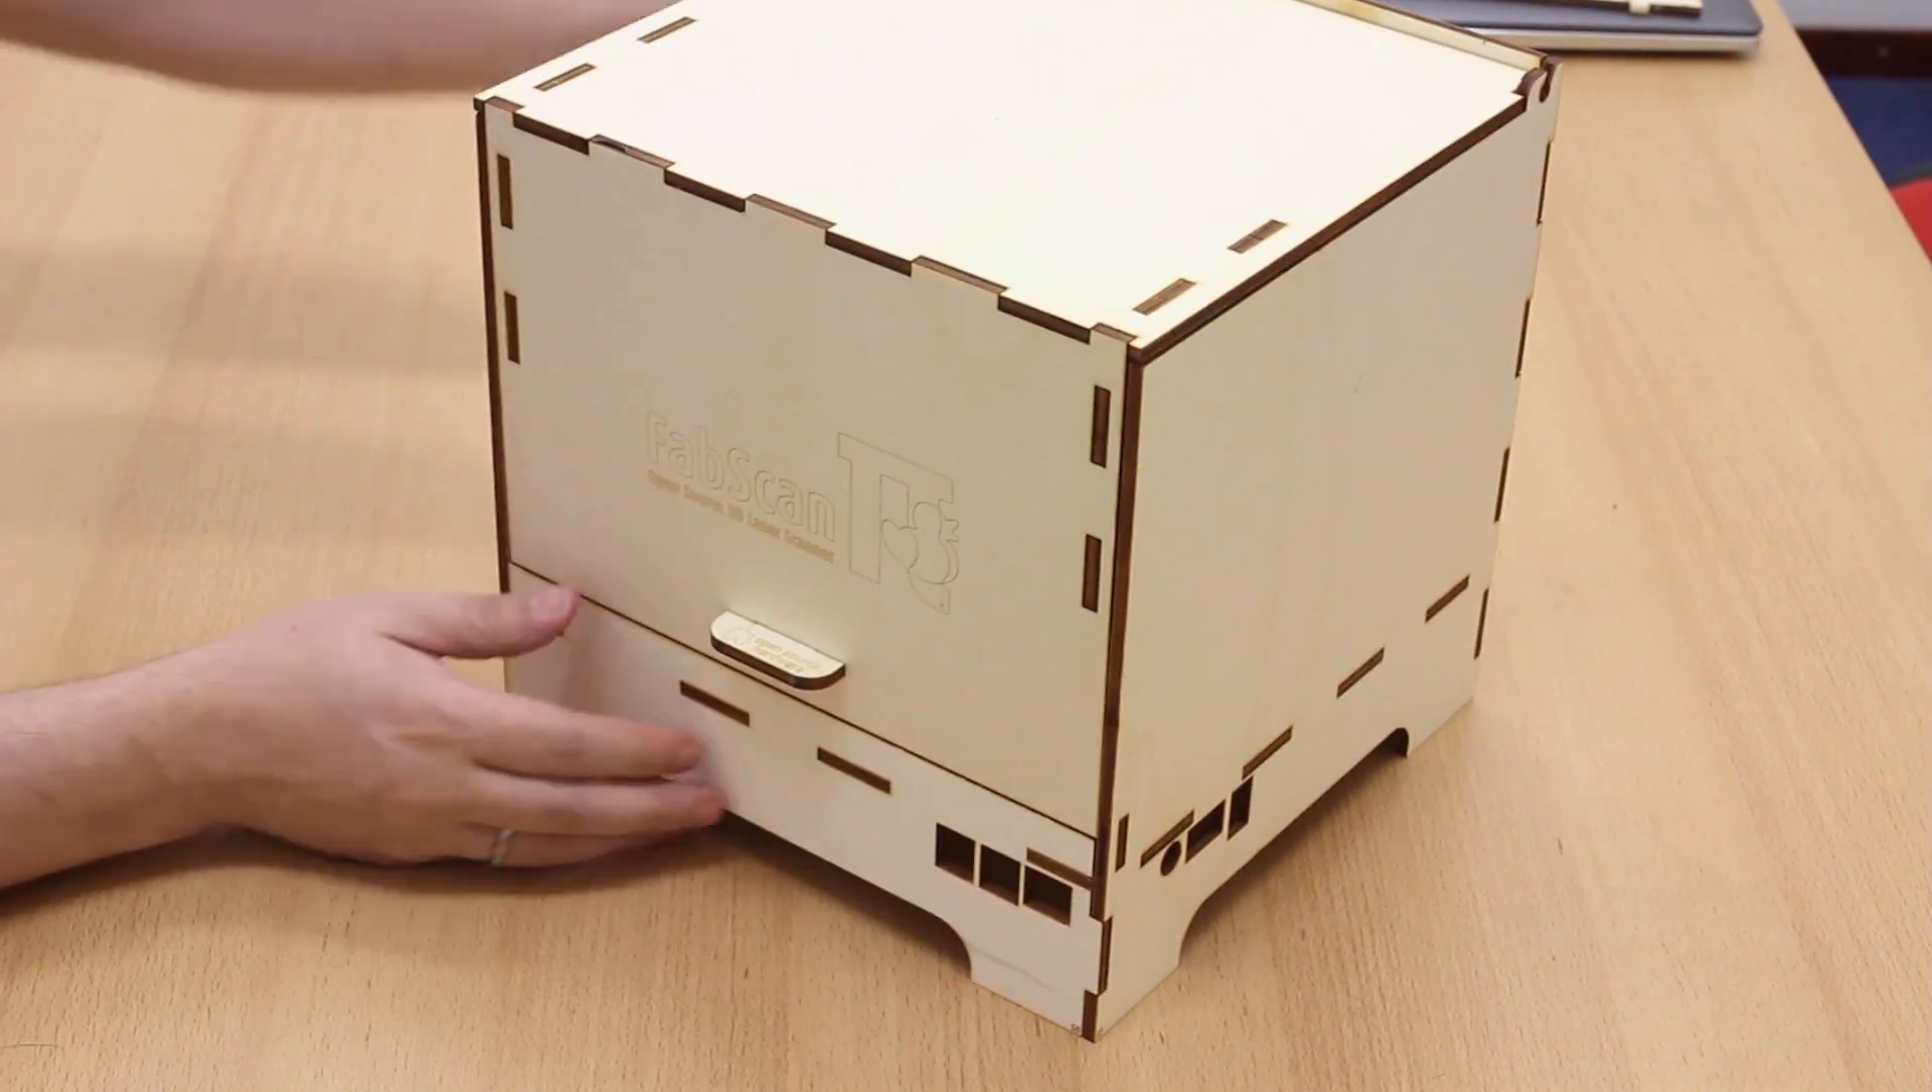You can close the lid. And there you go. The FabScan housing is assembled.